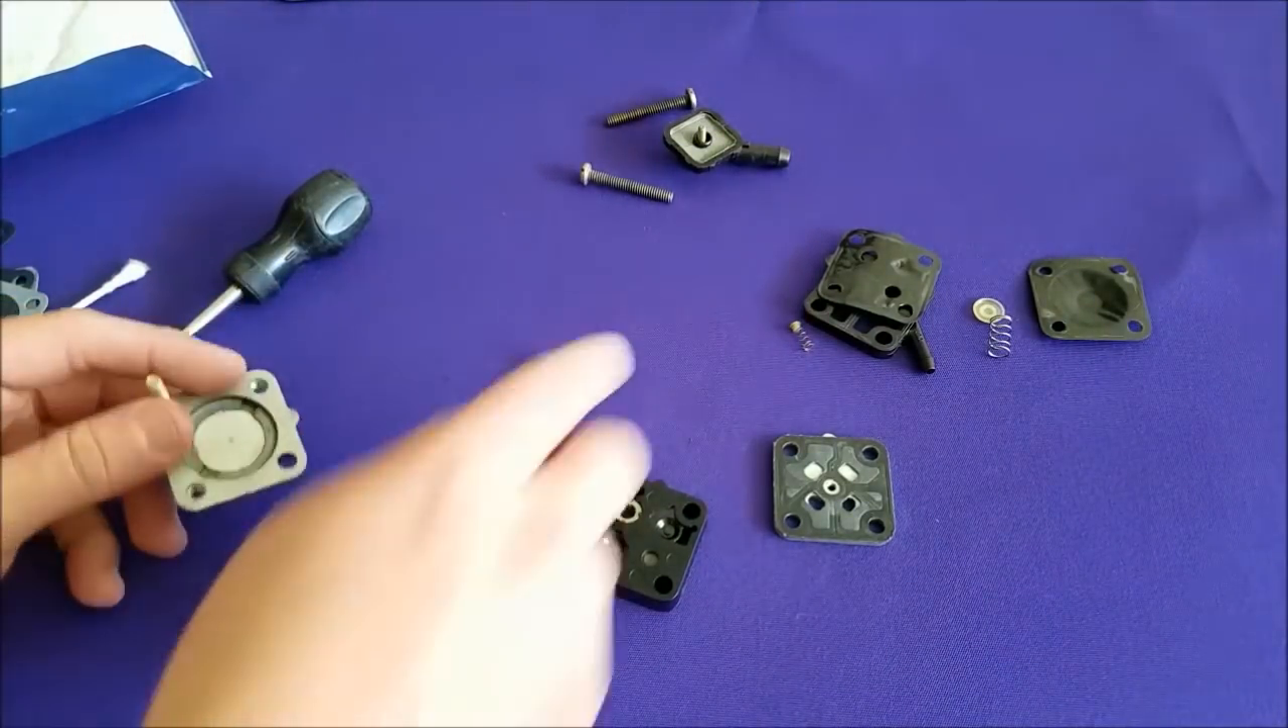So, we have our two screws that we took out.